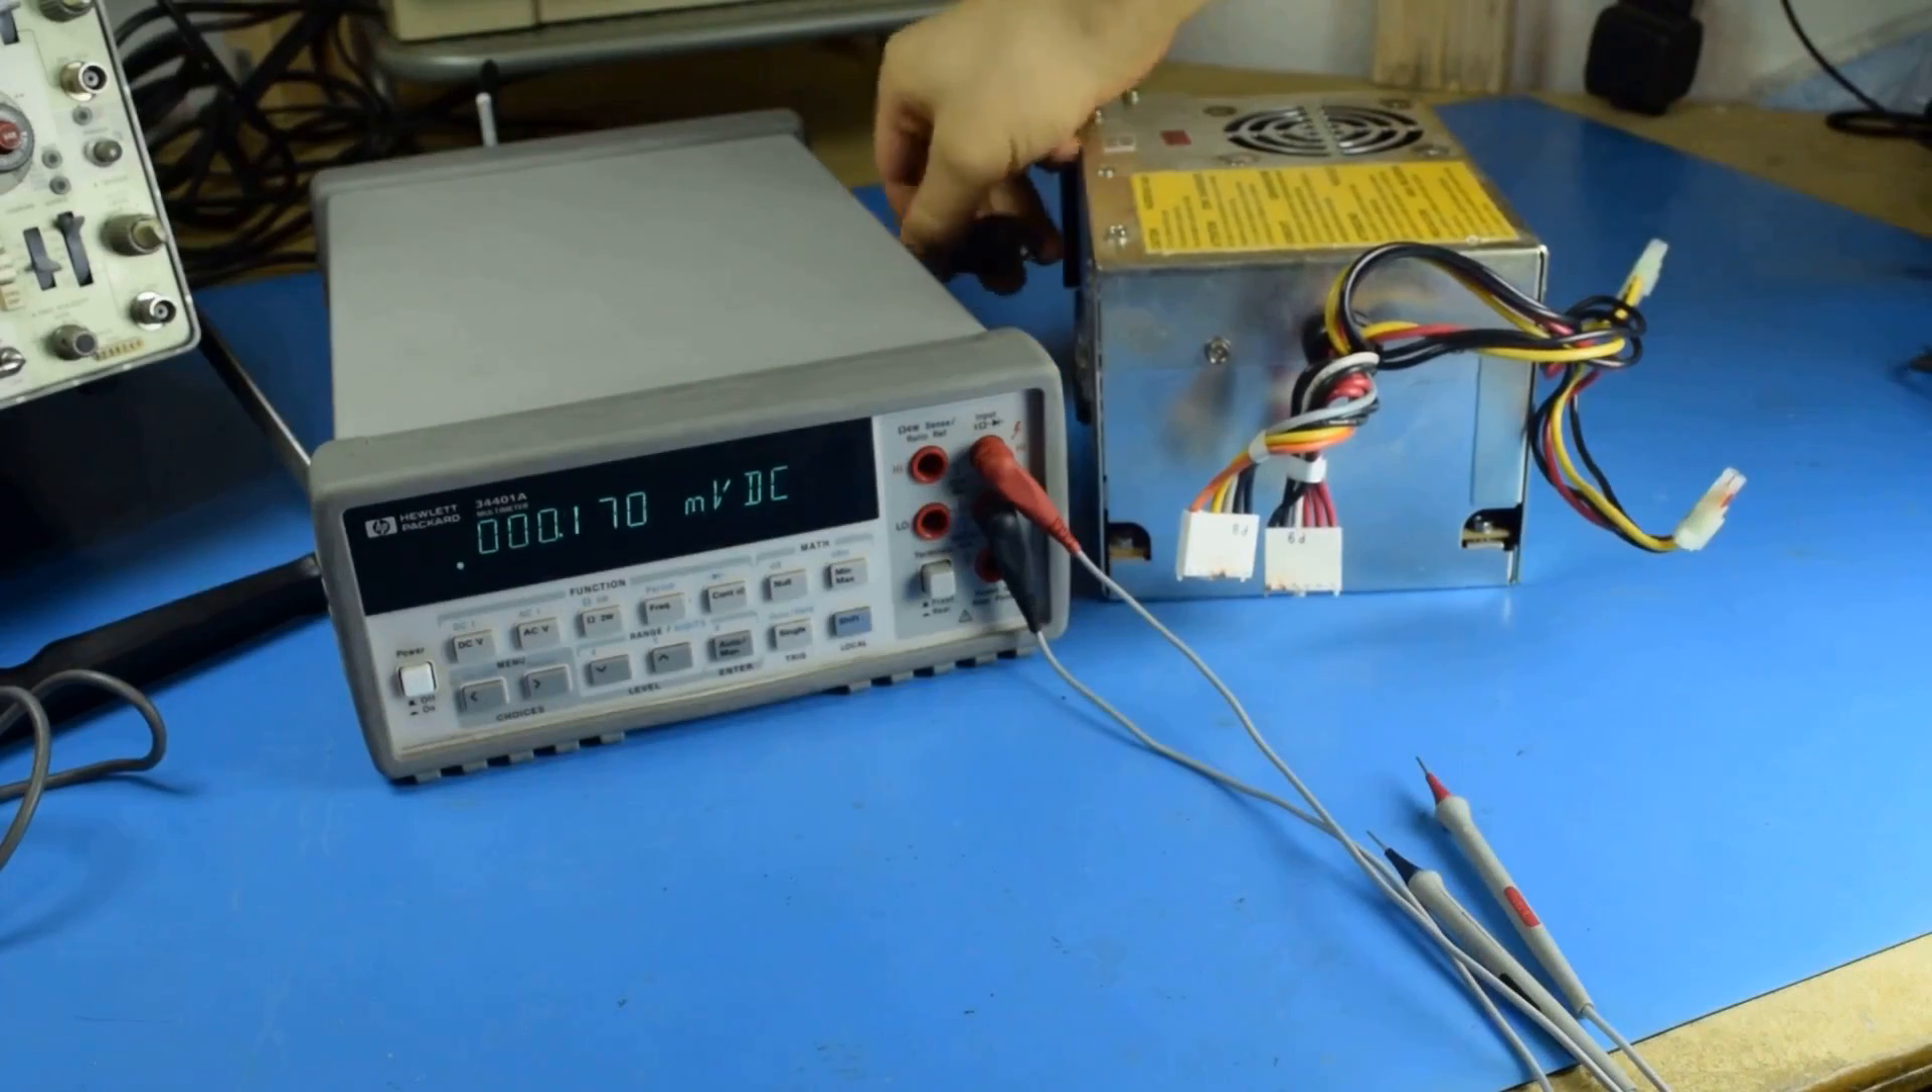Okay, so I've got my power supply pulled out.